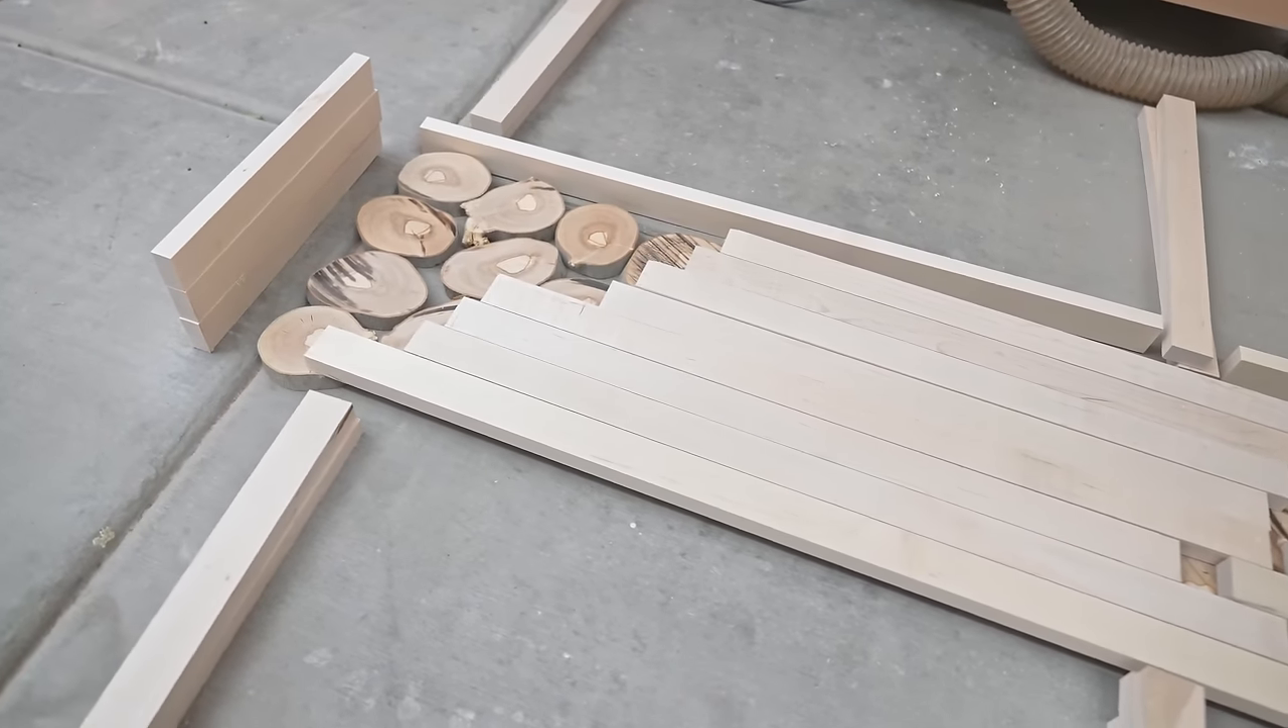Right now those pieces are still overlapping the olive tree cookies.